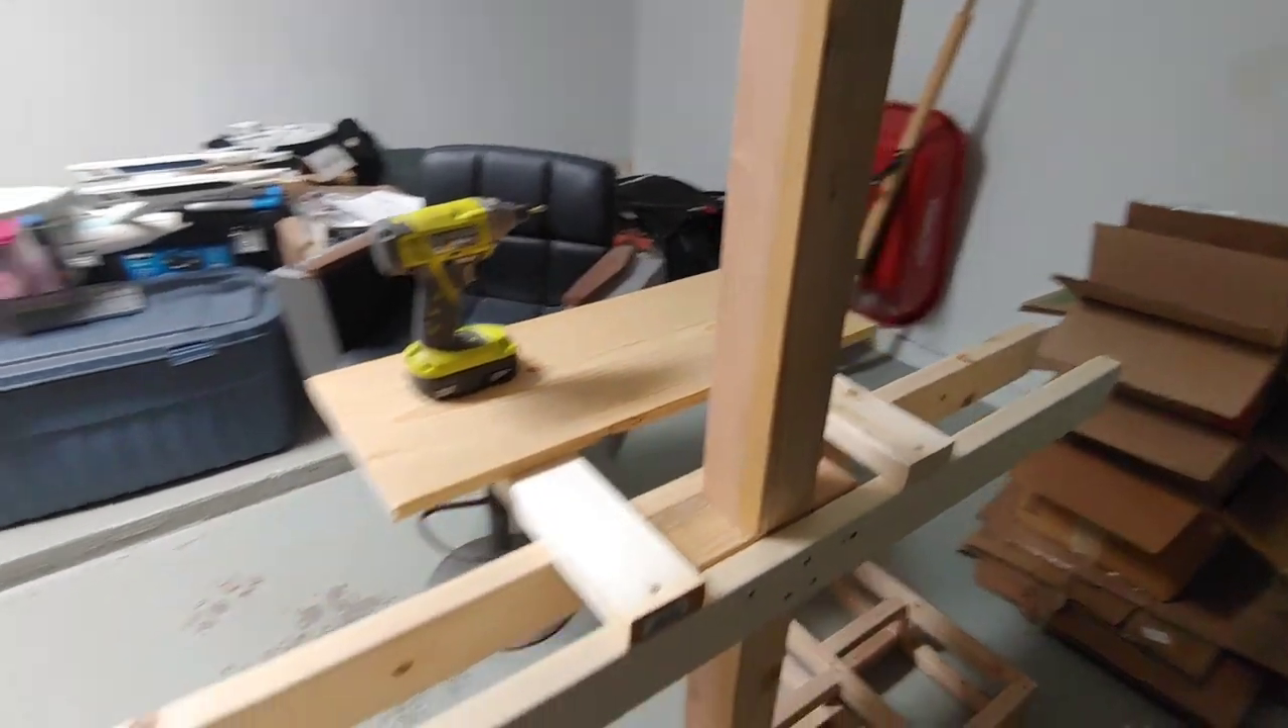I've just temporarily tacked some boards on so i could simulate the work desk height.